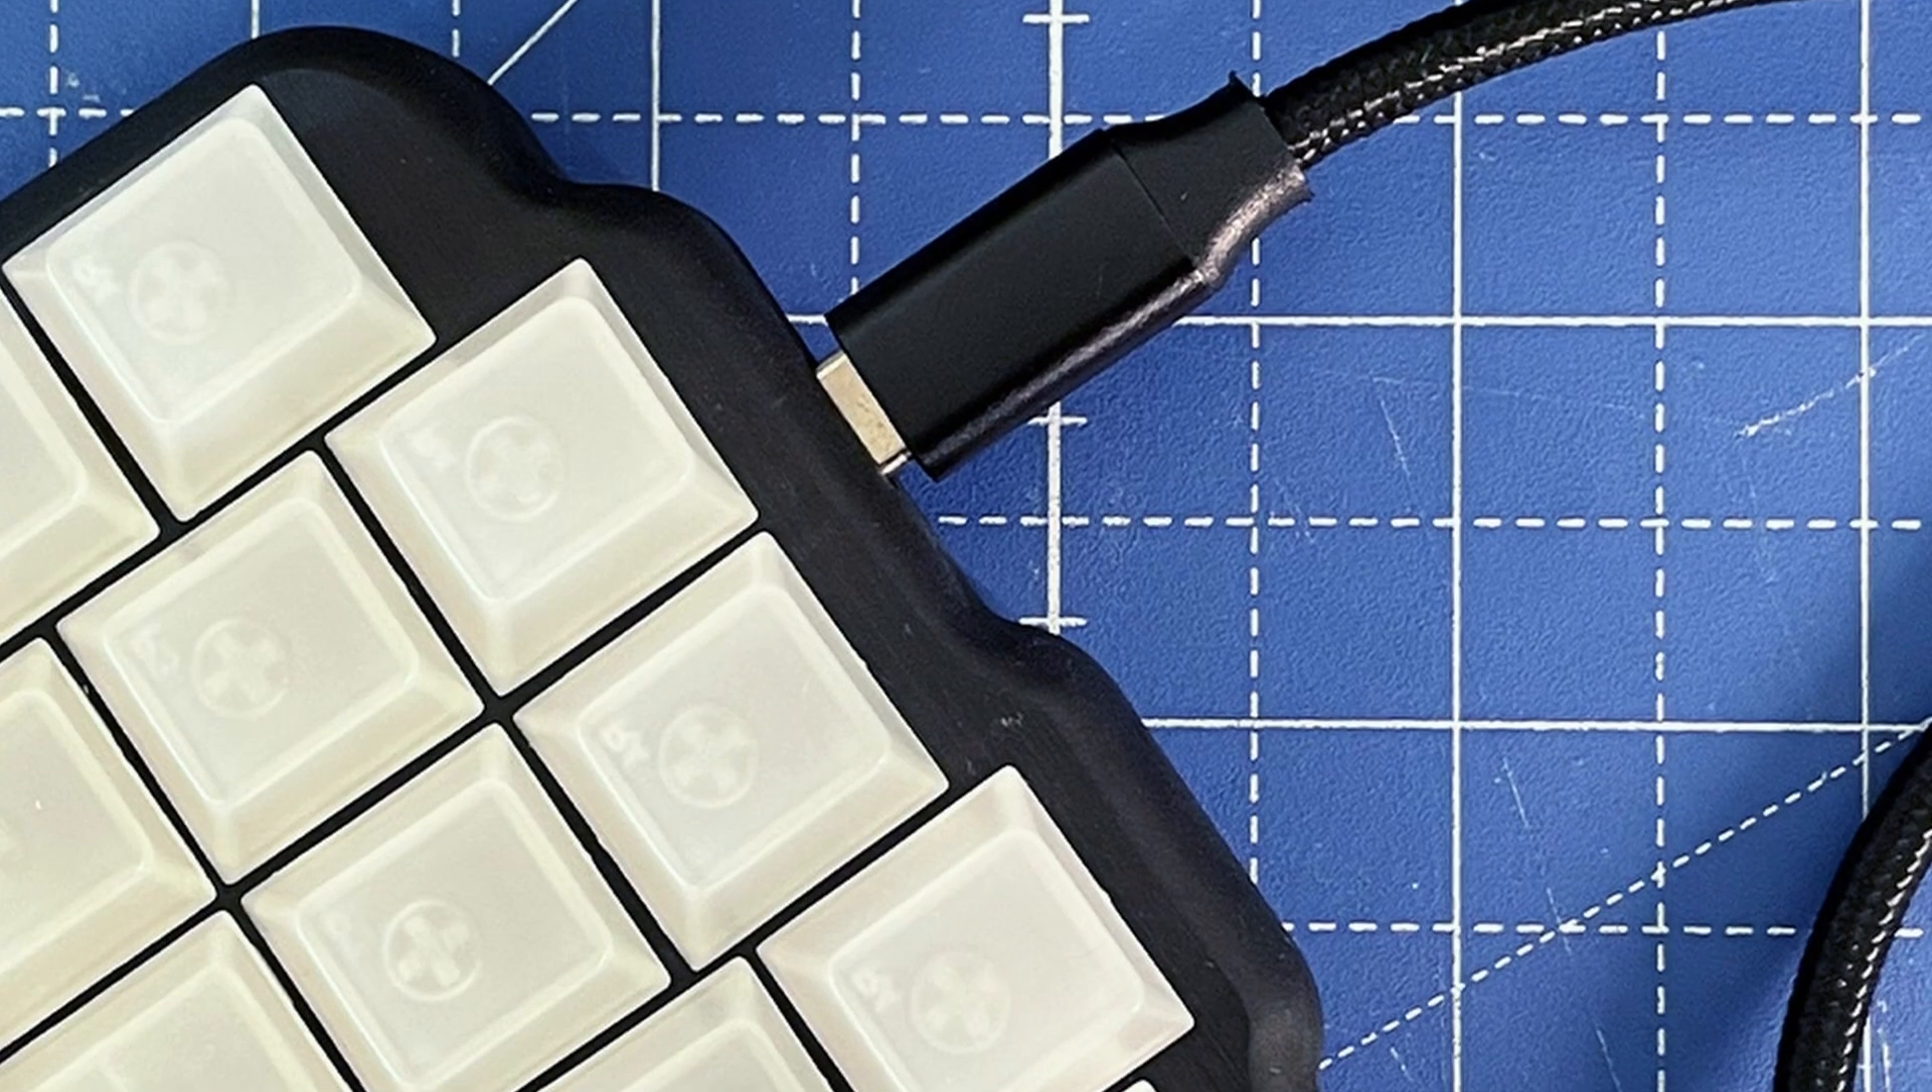We also found that you could see the metal part of the USB cable when plugged in.